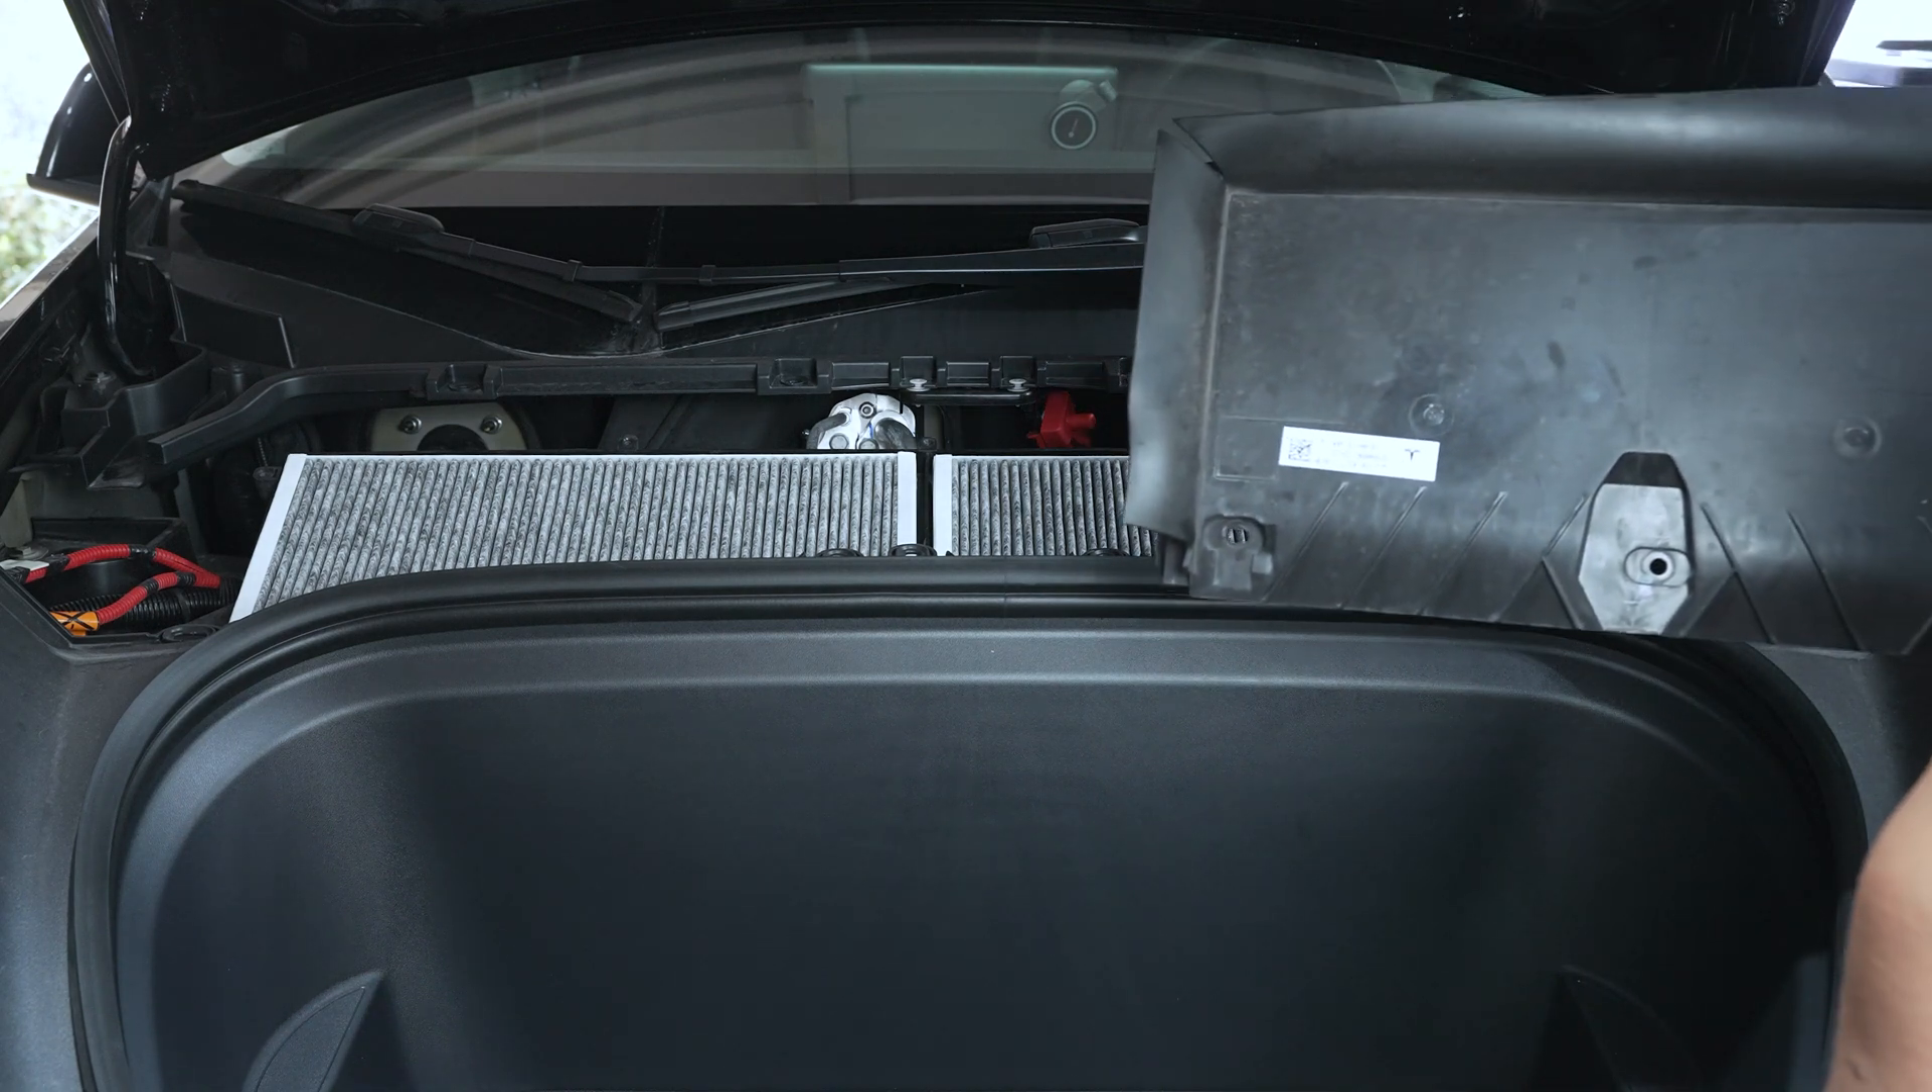Got the filters in next all we're going to do is put the cover back on and then the panel.